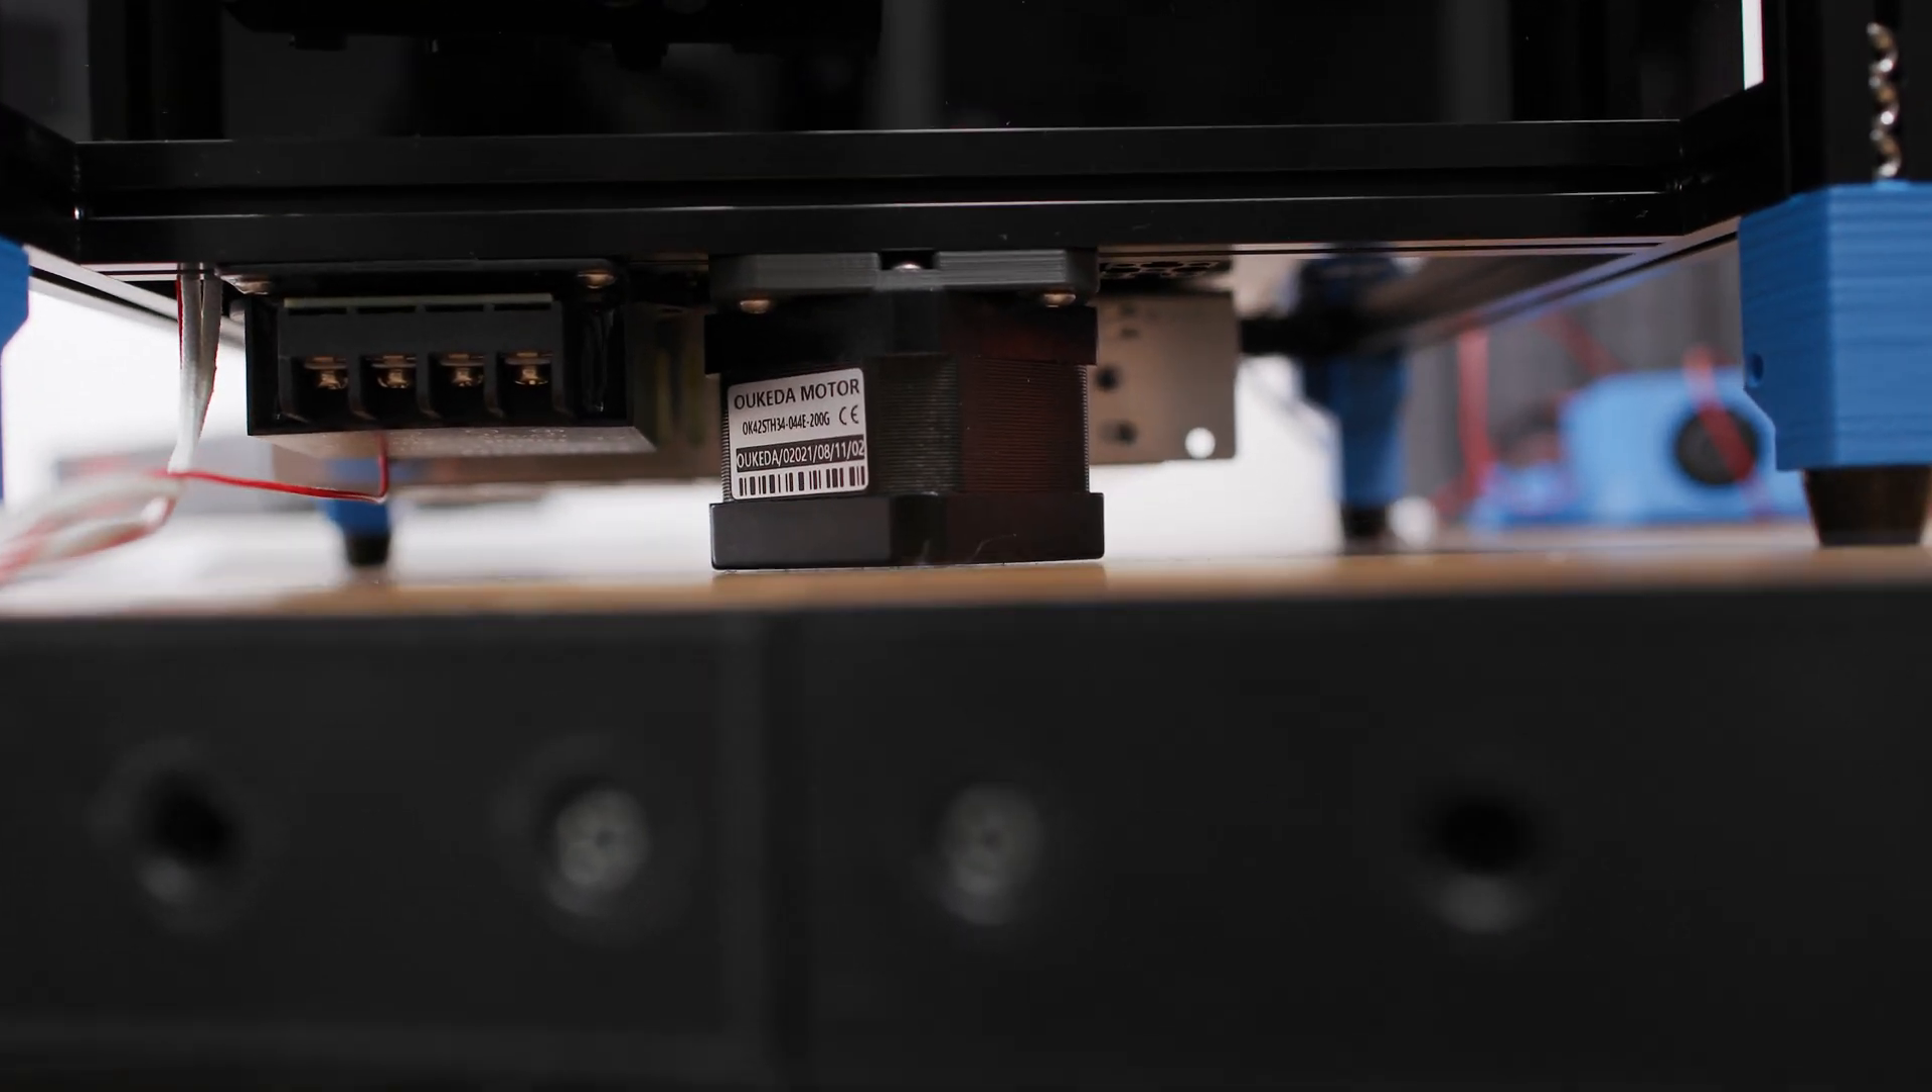As you can see, this motor is slightly touching the table. Which is obviously wrong. In fact, my kit contained a motor that was larger than it should have been.